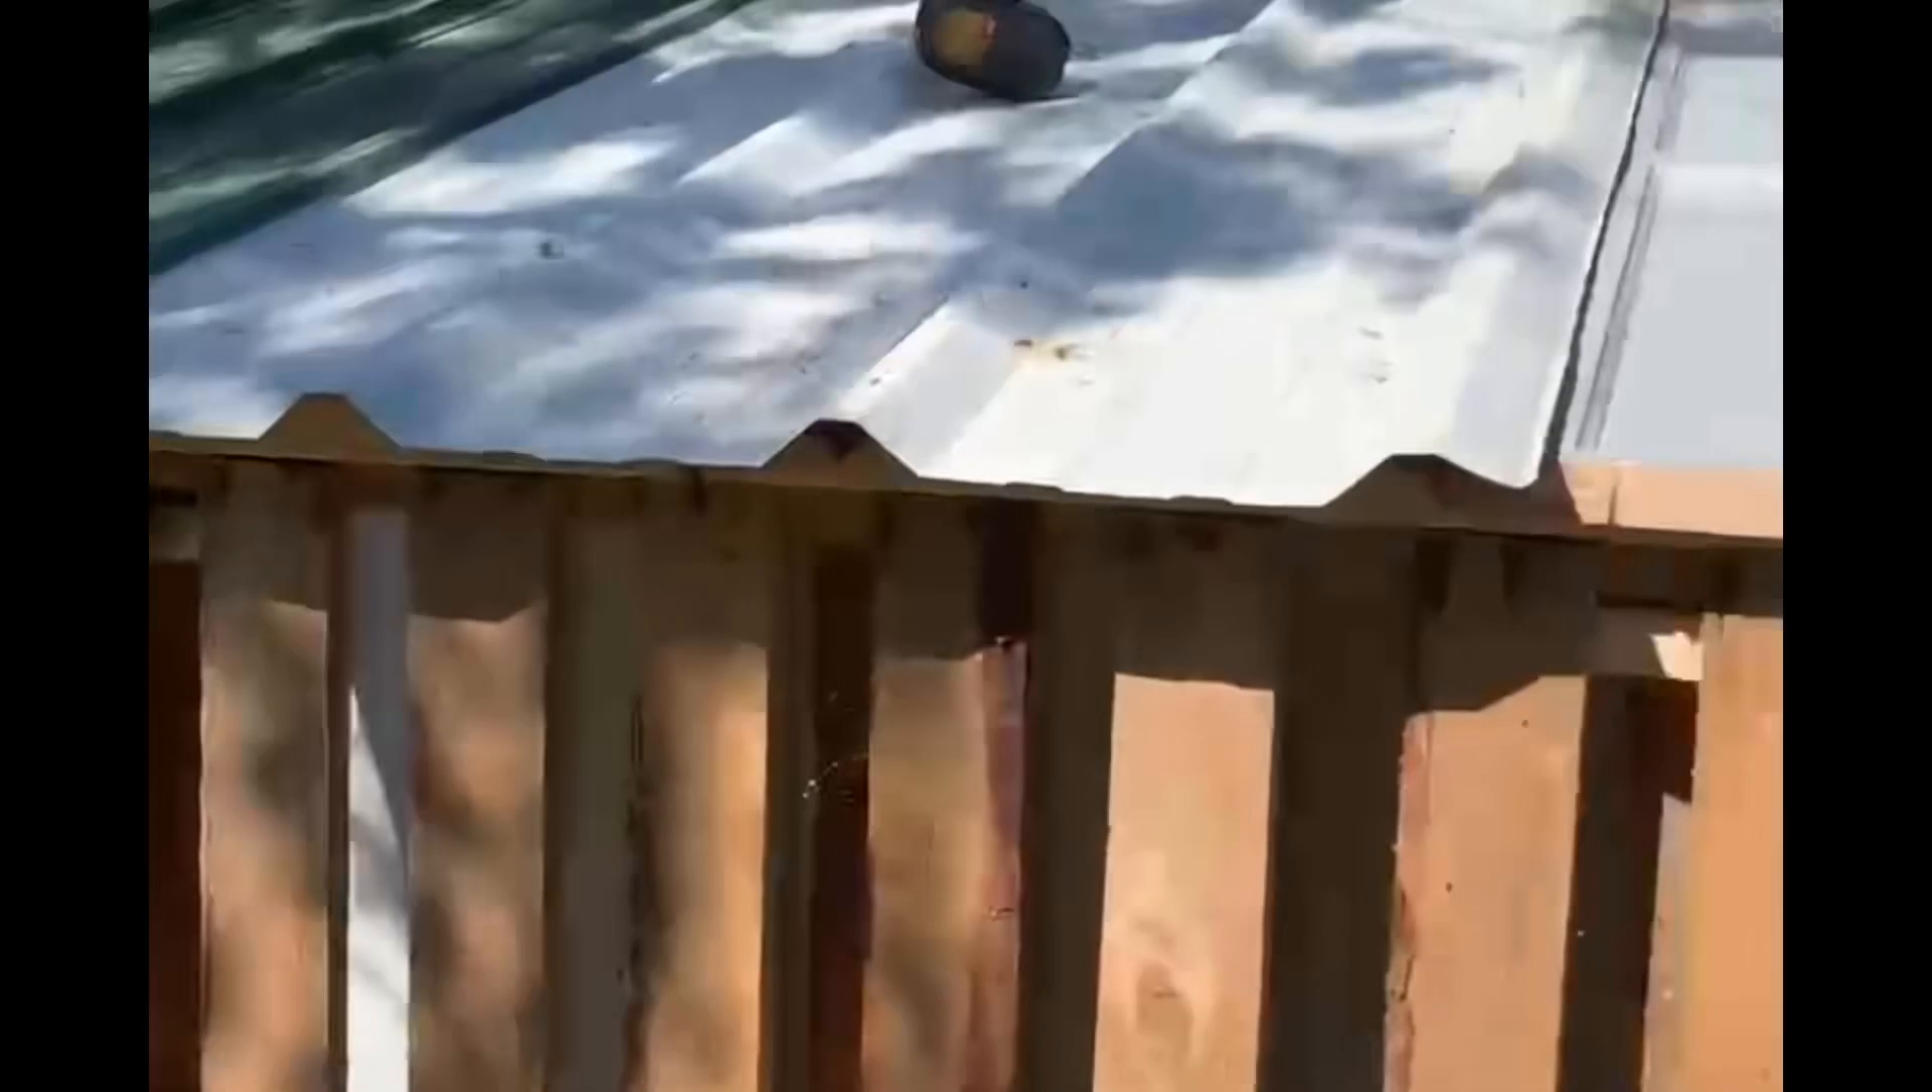We're working on putting the tin on the roof and then we'll put tin on the sides and then the shed will be done.